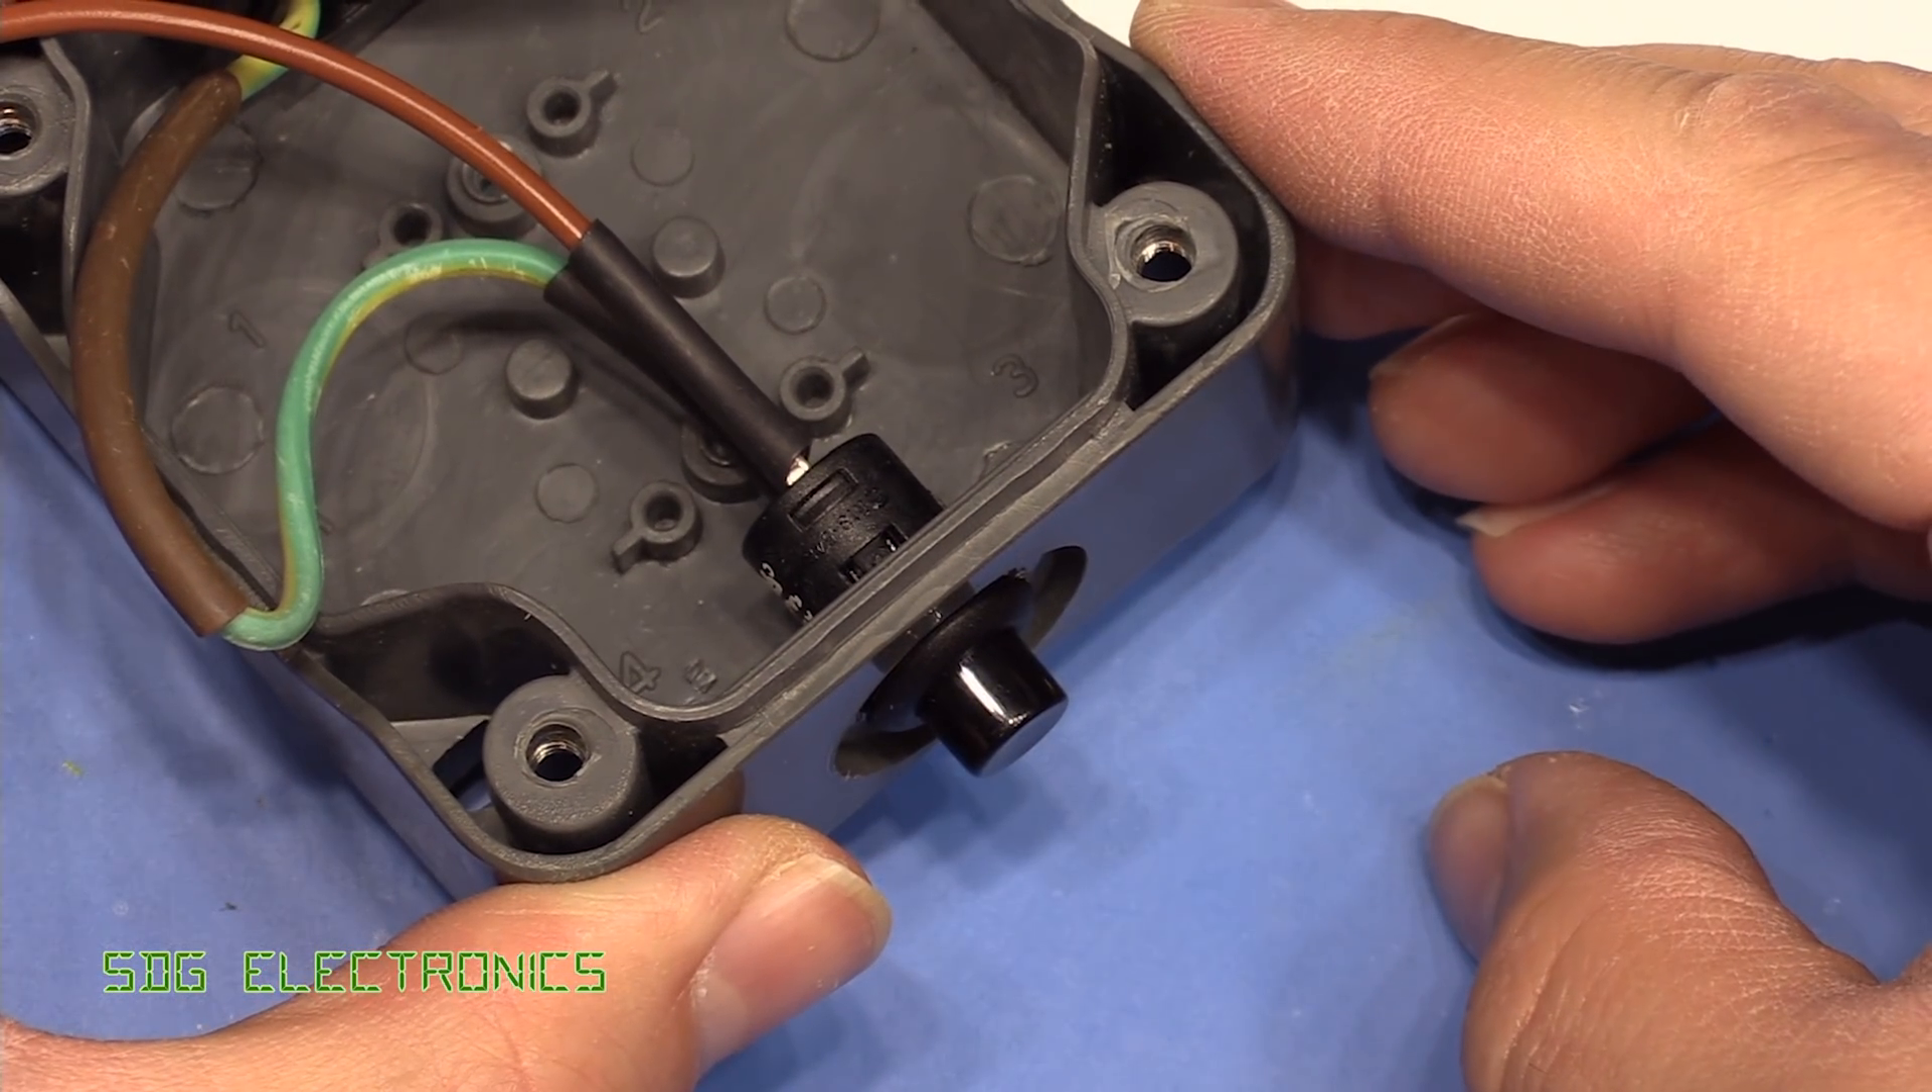So that's our start button in place.